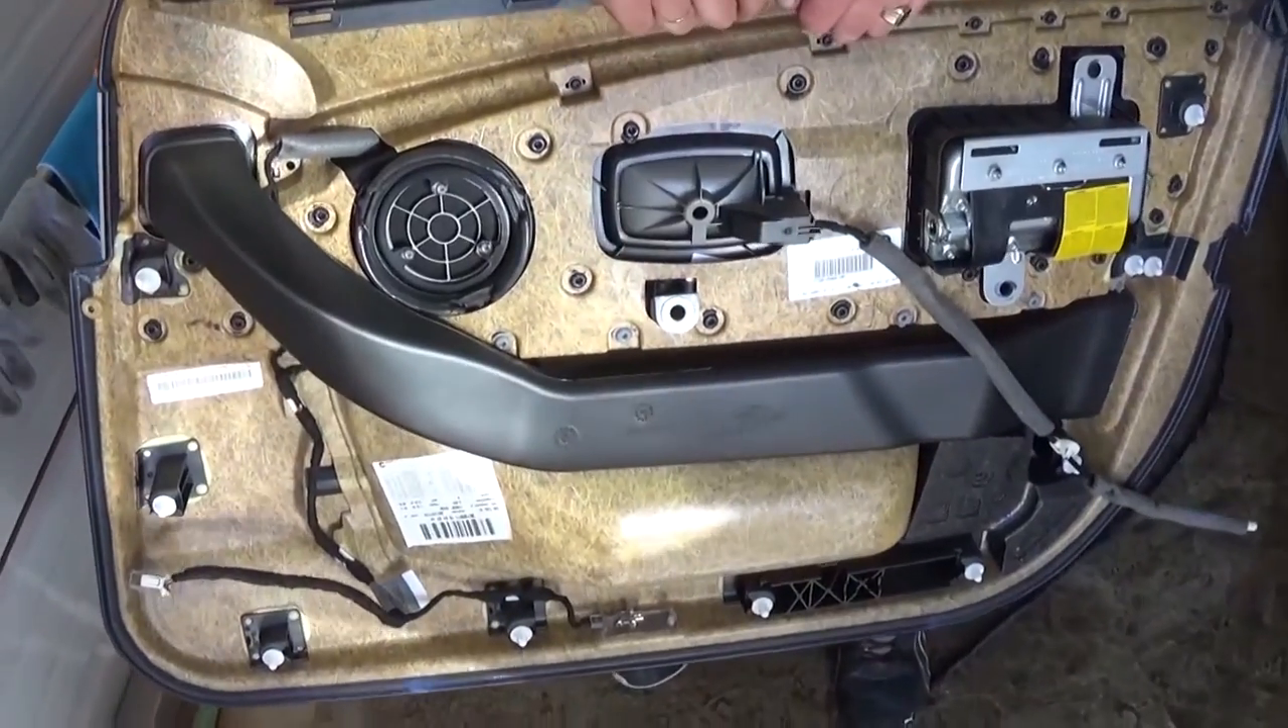Okay, and the cover right here the door panel is out of the car as you can see.